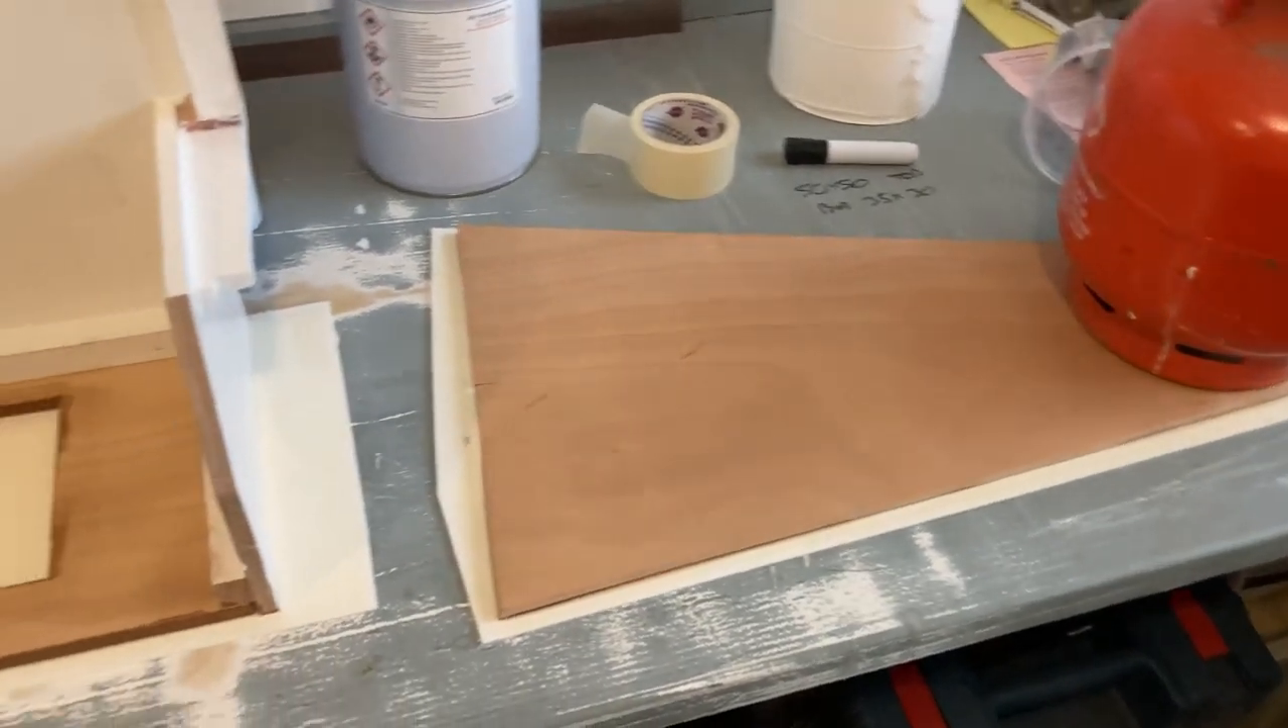I have just glued on the front white plastic and that piece there which is a funny four-sided shape is the piece that is kind of the infill that's also got its white plastic cladding on it as well.